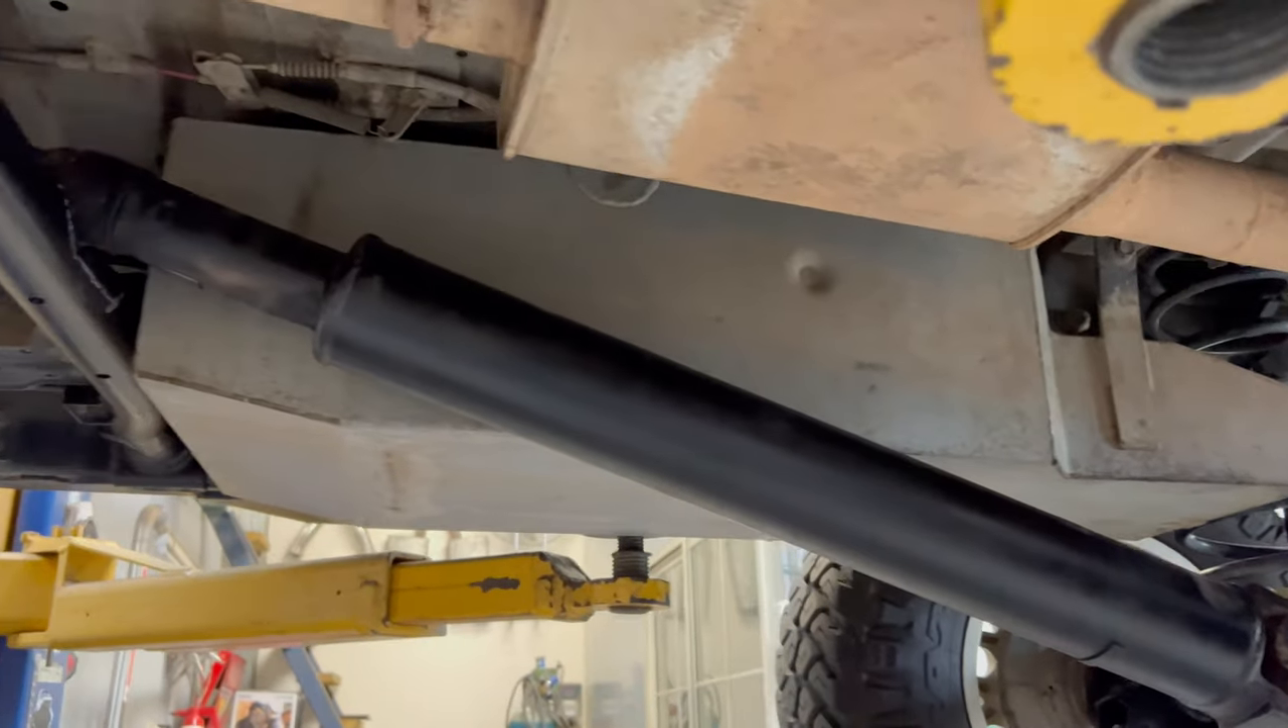Drive shaft is back in and you can see now on full drop still got plenty of clearance there.